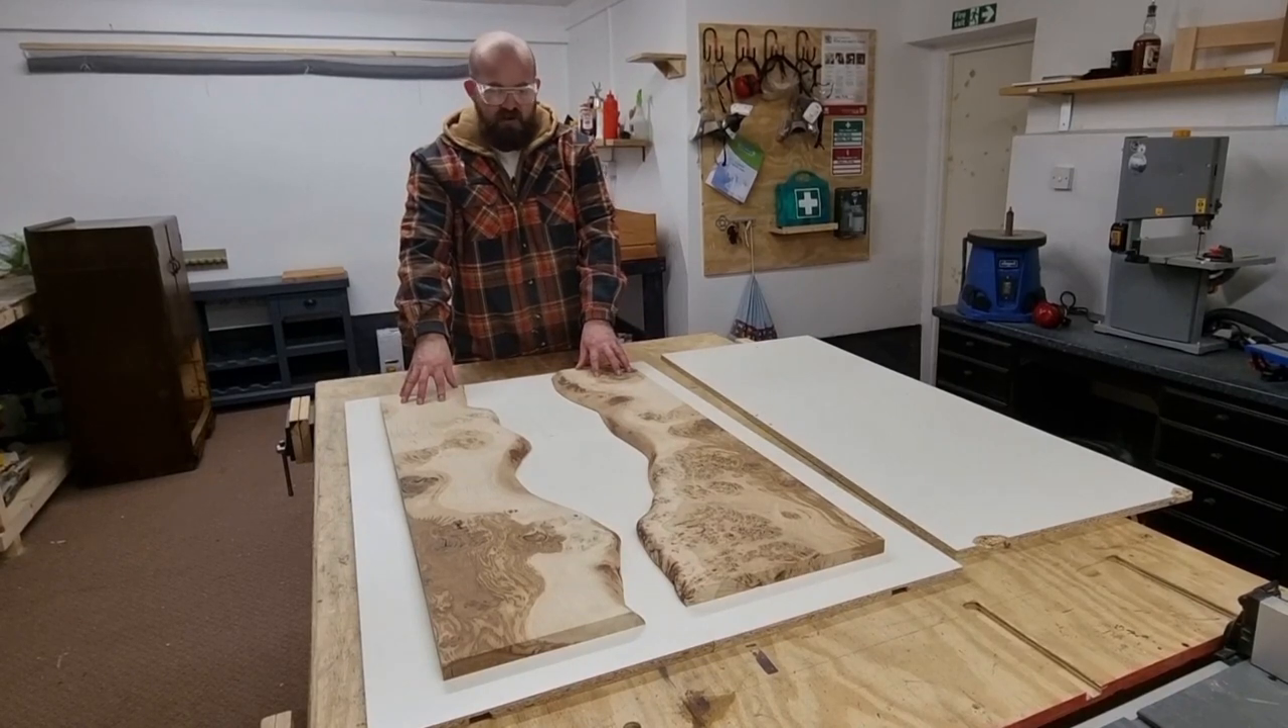We've got the biggest panel here and we've placed the two pieces of pippi oak on top of there.